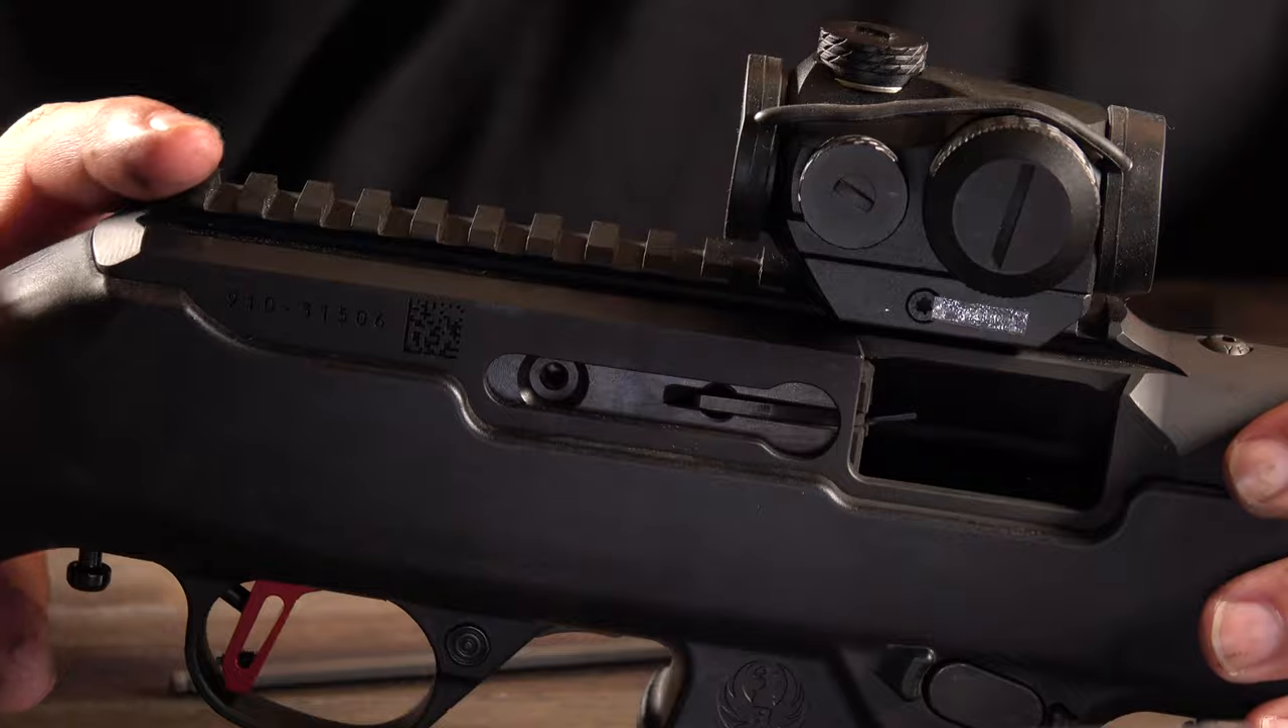We have the receiver back into the stock.